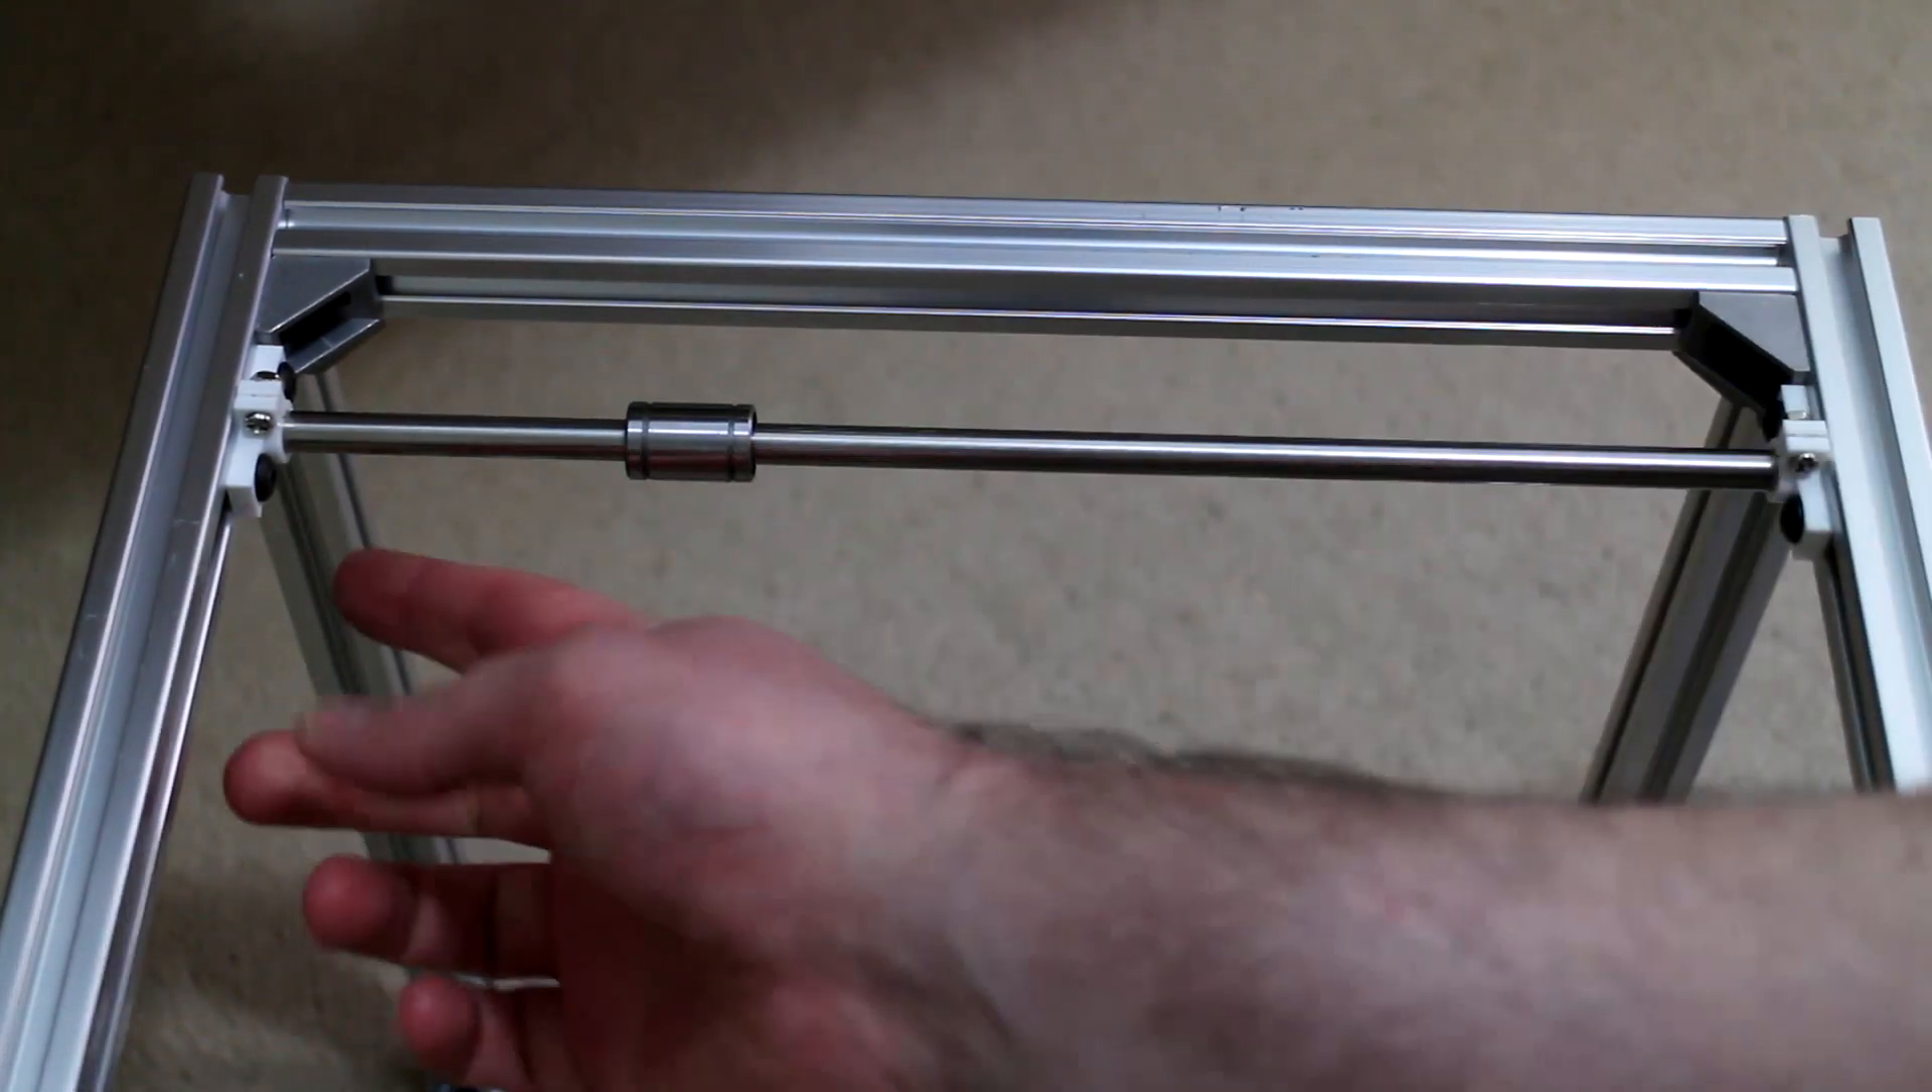I already have the LM8 UU bearing suspended in between.